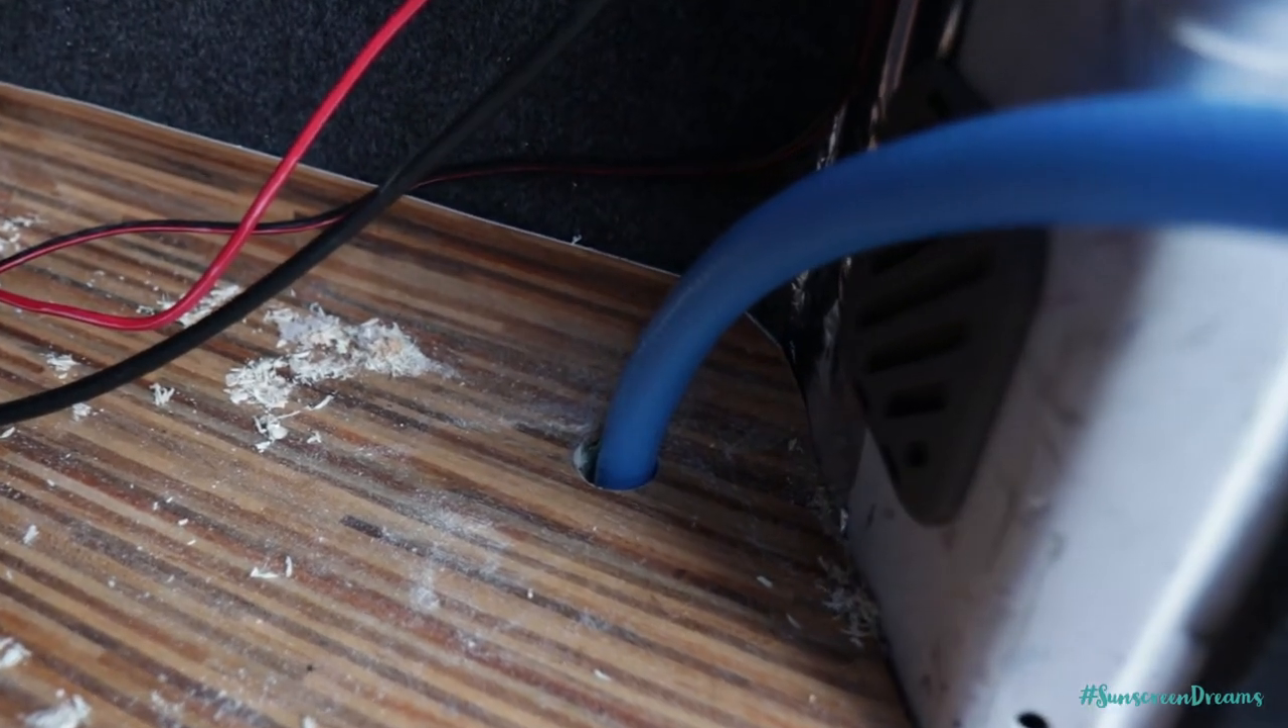Okay, so we've now drilled our hole down through the van and we fed the blue water pipe up.